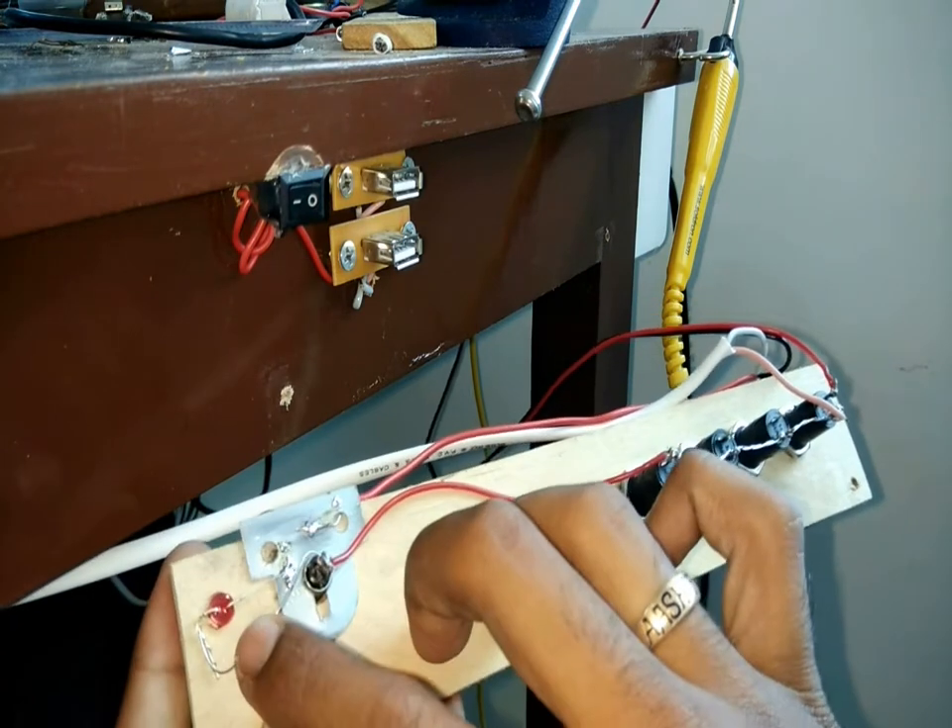I have used an extra metal plate here to hold the pin firmly.